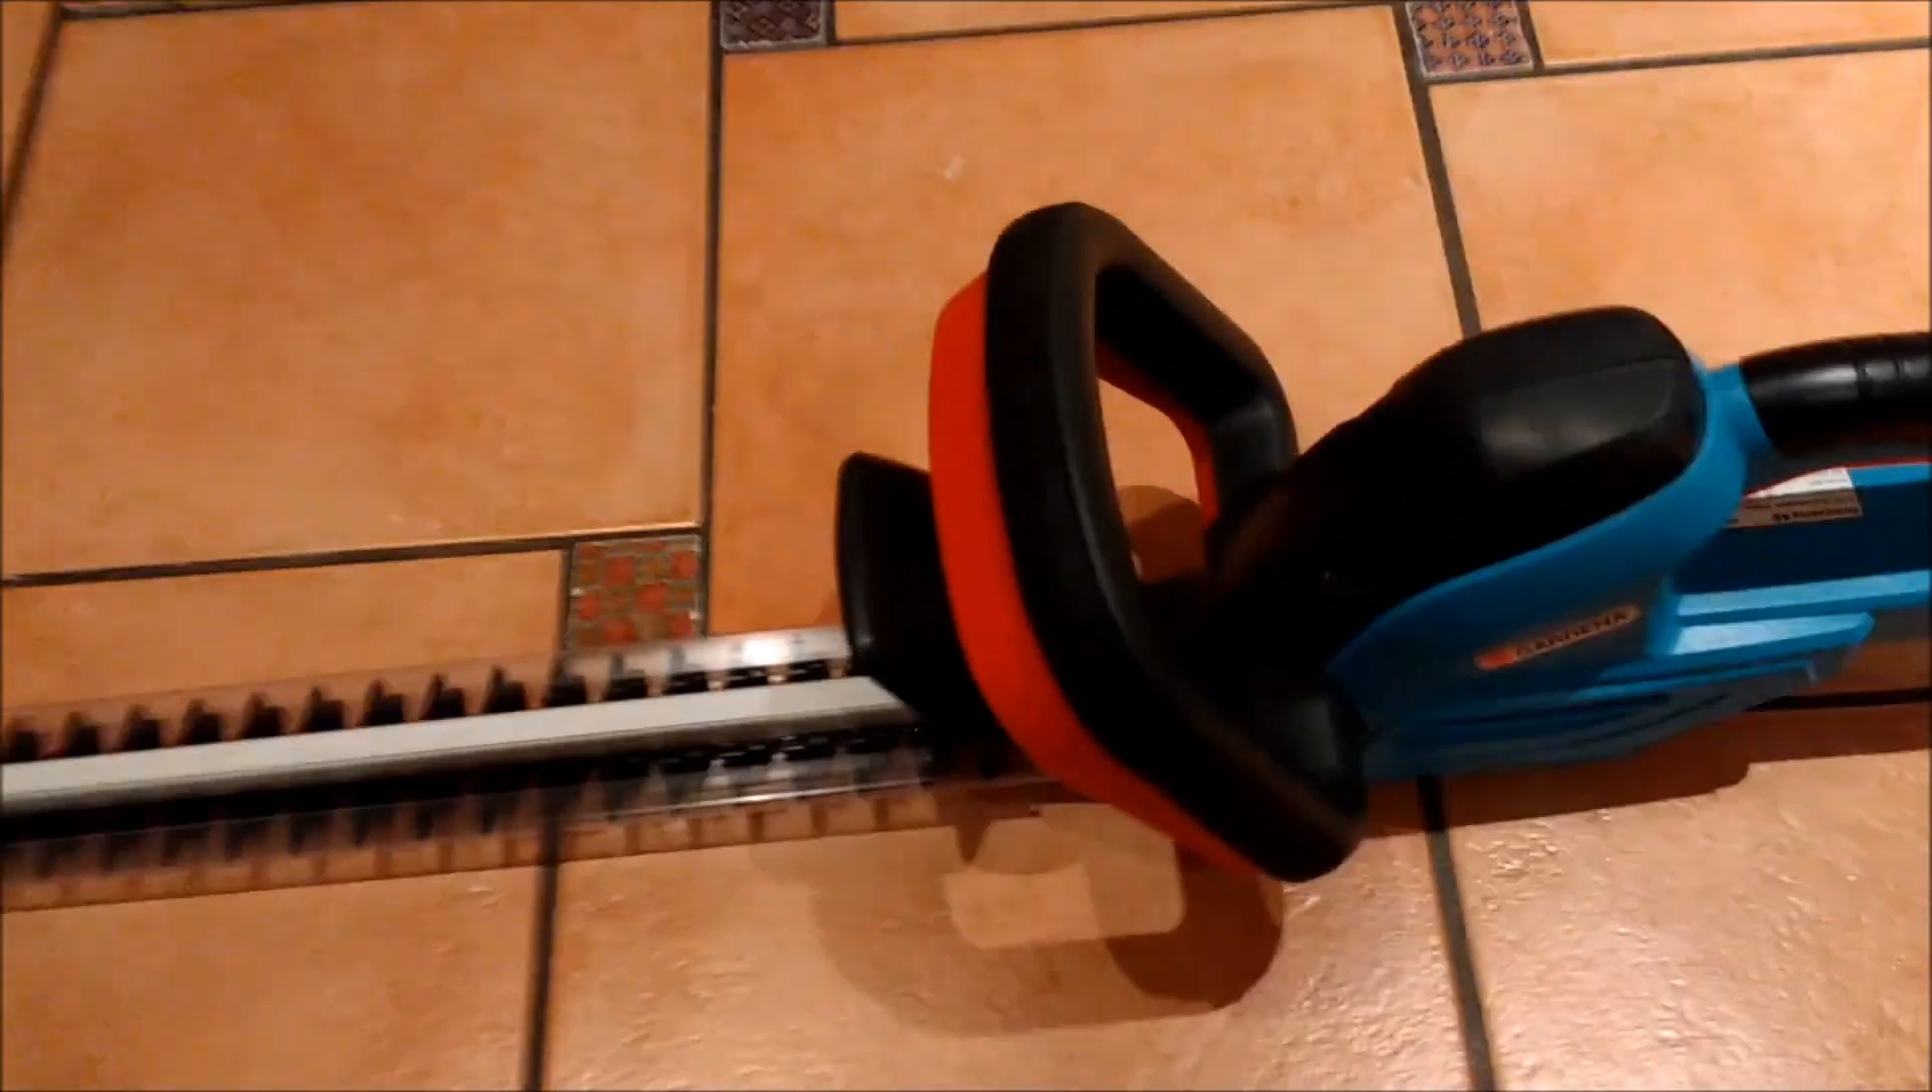Ich bin wieder zurück und habe den Griff hier montiert.